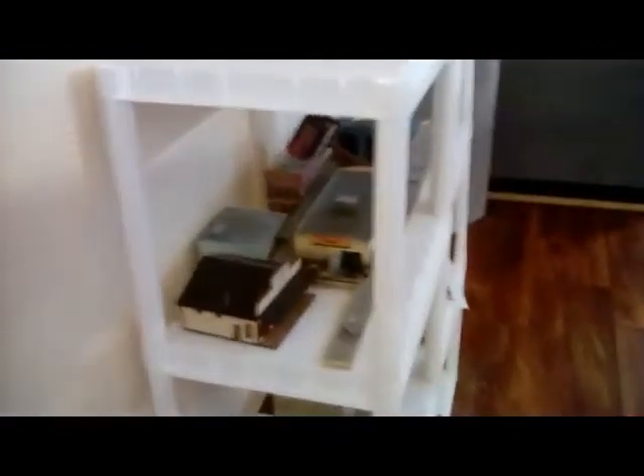These are some of the other structures I've built over here on the shelf waiting to be put on the layout.